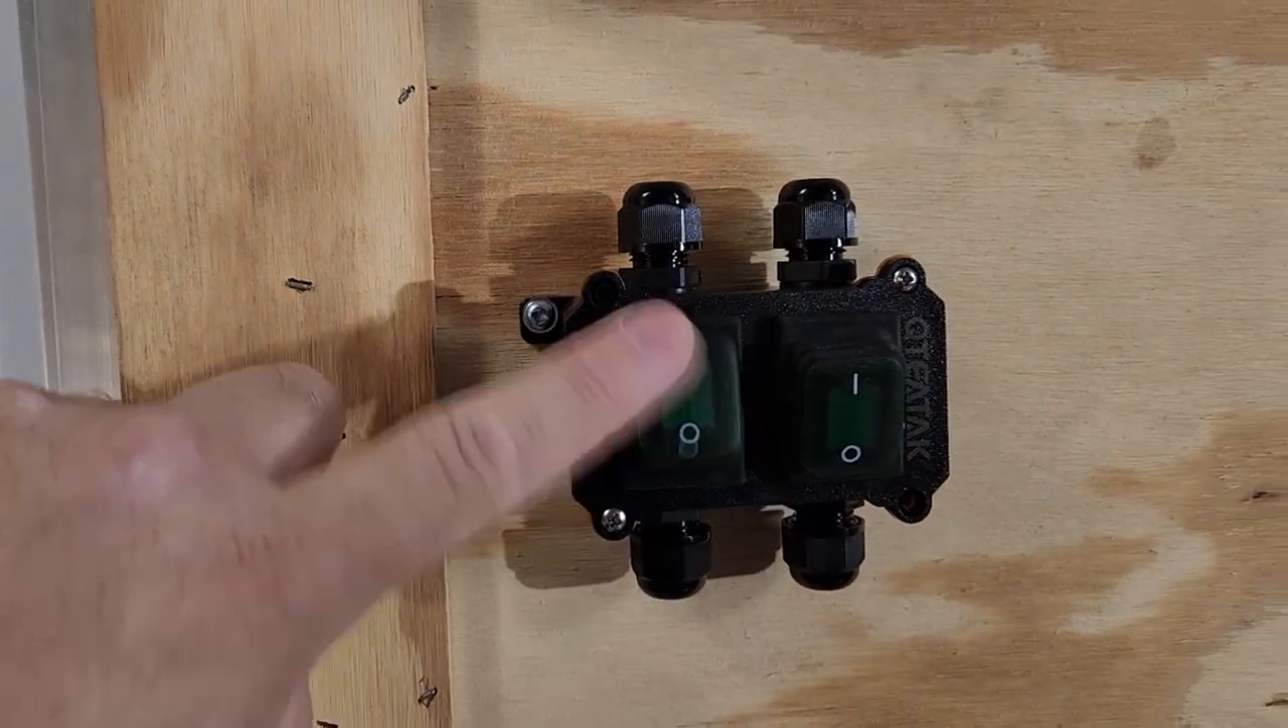Okay guys we have this switch mounted right here.